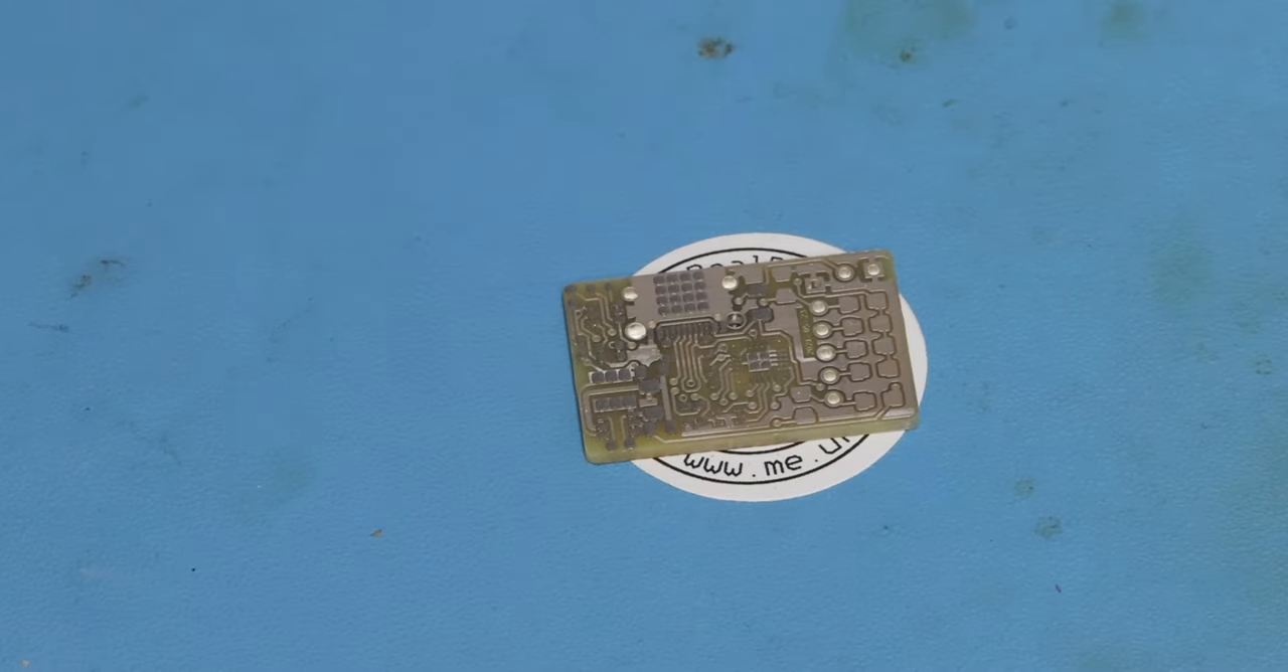So all I've got to do is put the components on now.